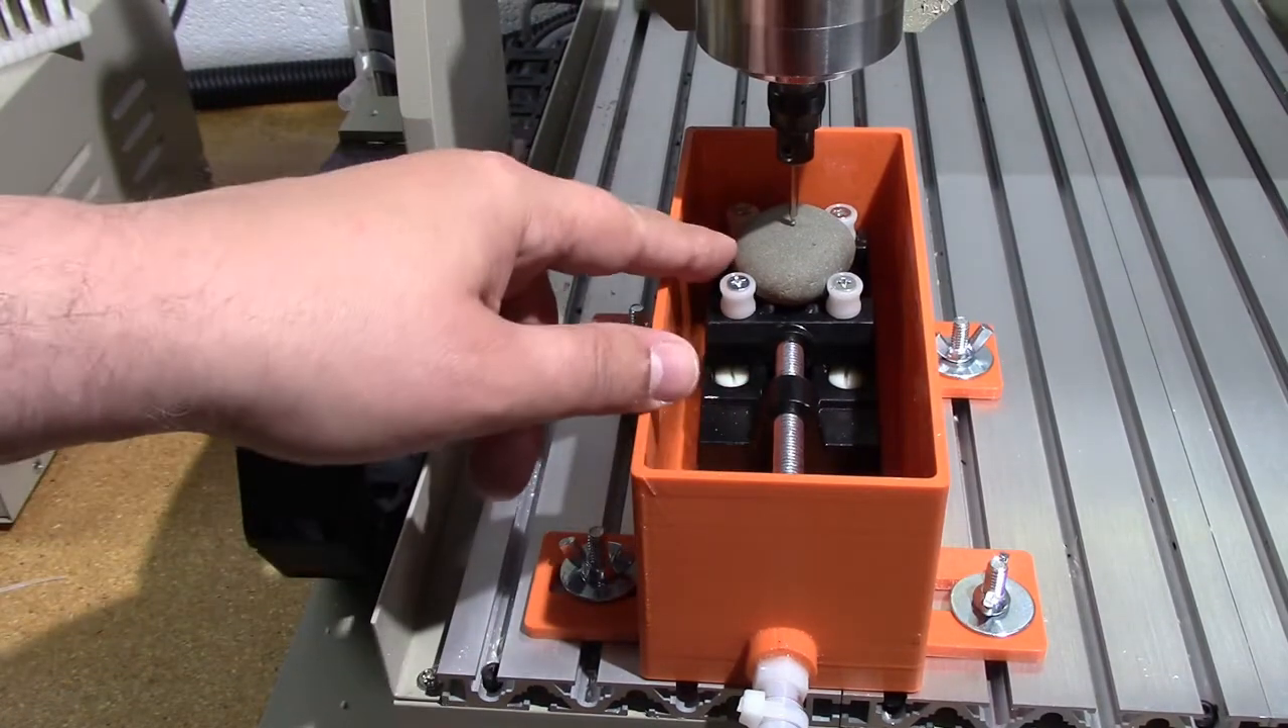I've got the rock held in by these pegs which I thought was a unique piece about this vise because it holds odd shaped objects.